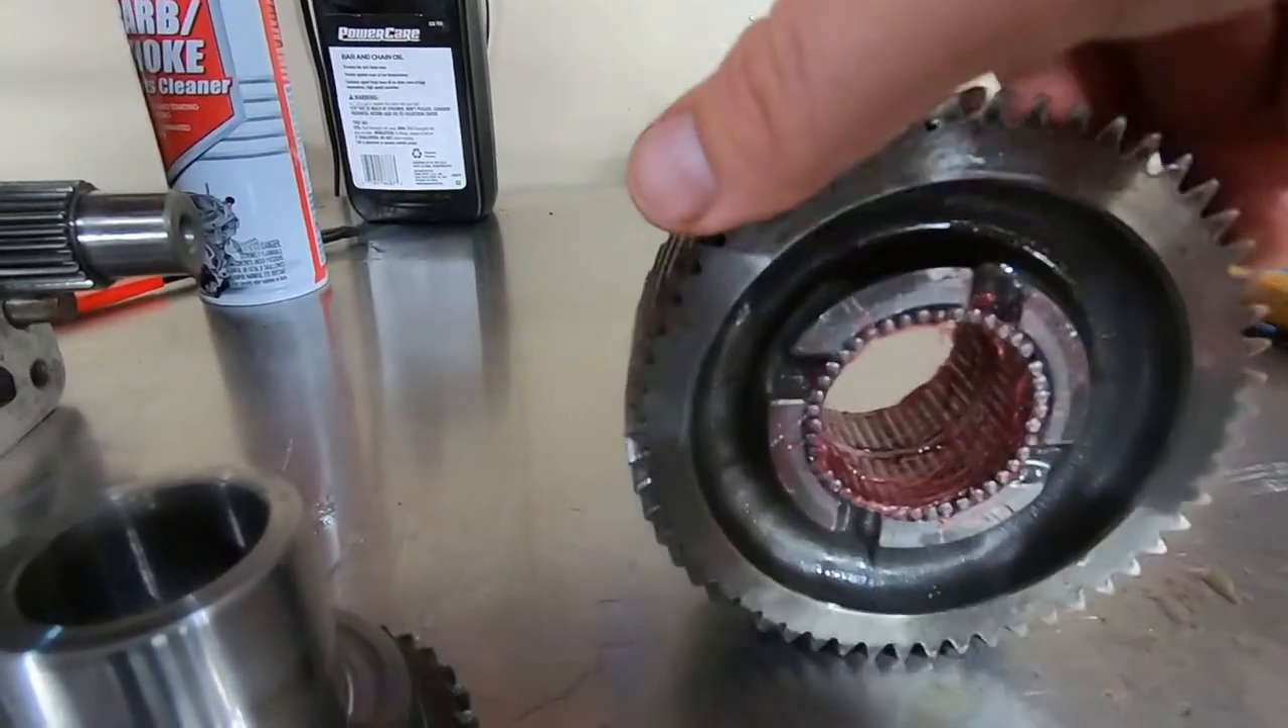Alright guys, got the 5th gear assembly fully packed with all the needles.